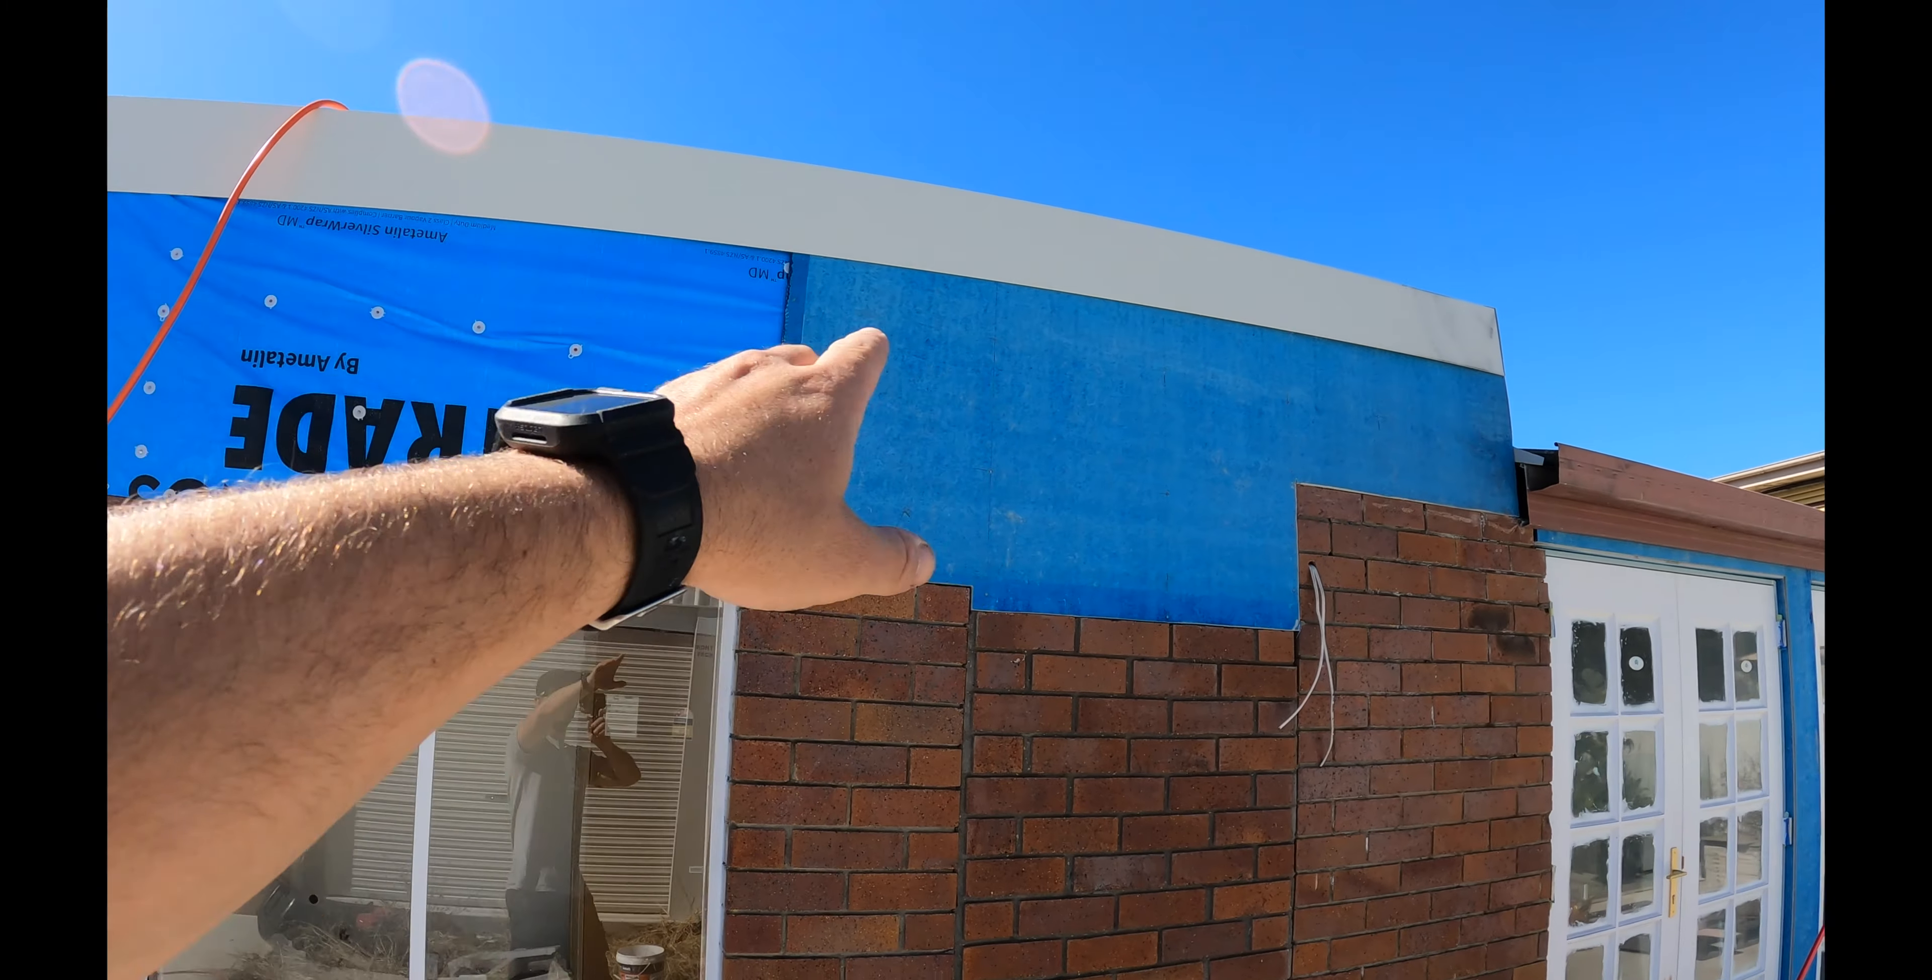We've started doing the blue board on the outside. Just started there.